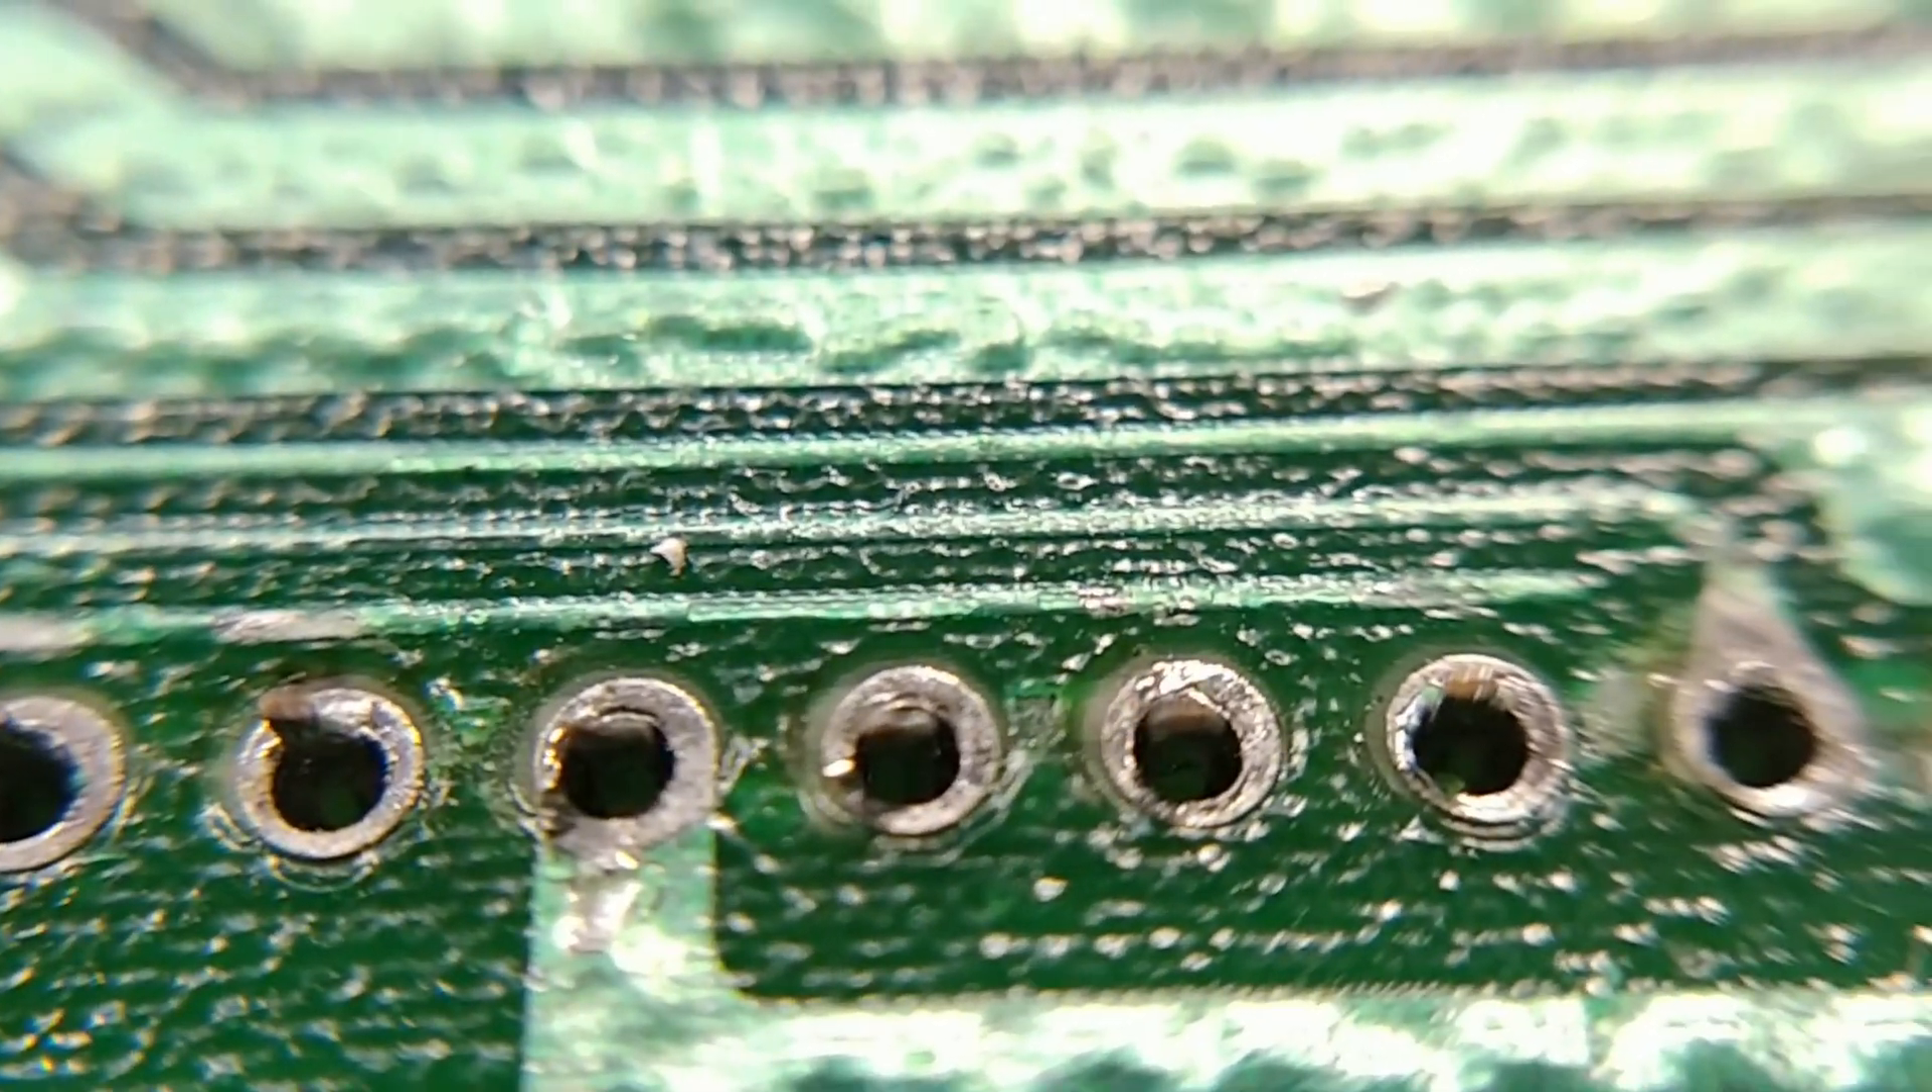A little macro action shows that we've done a pretty good job of desoldering all those pins.